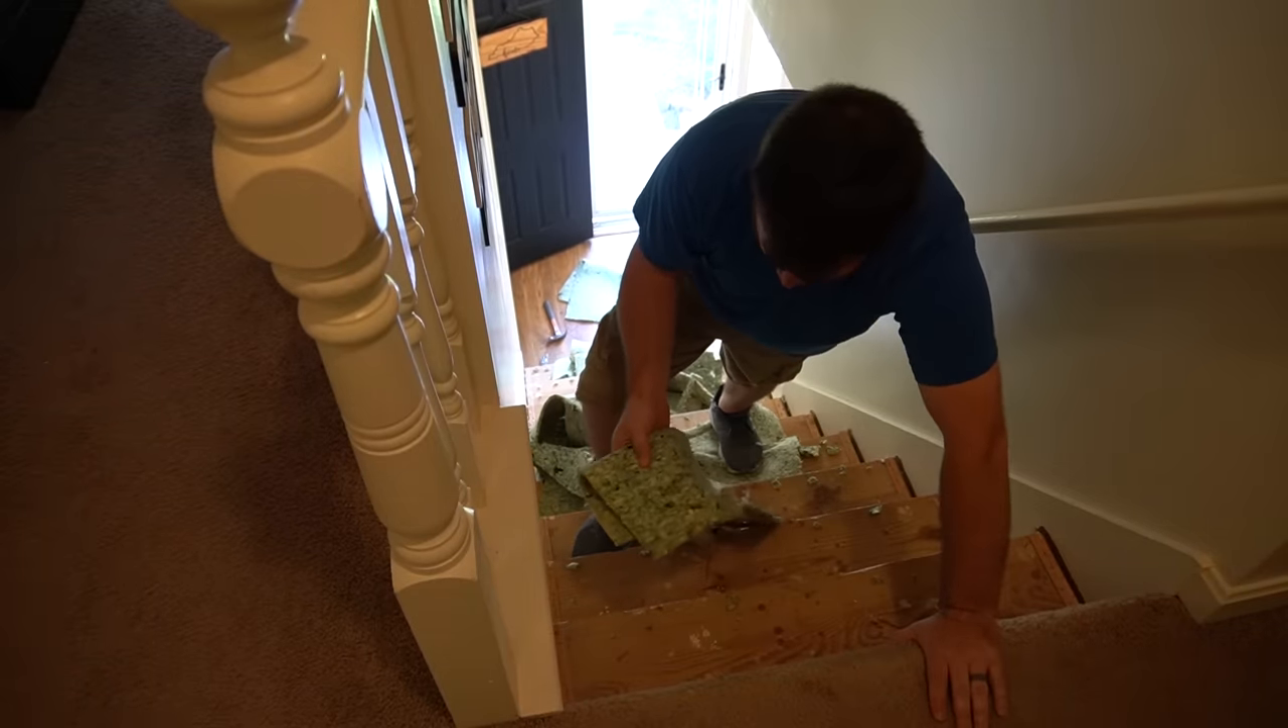All right so we got the carpet and the pad ripped up.